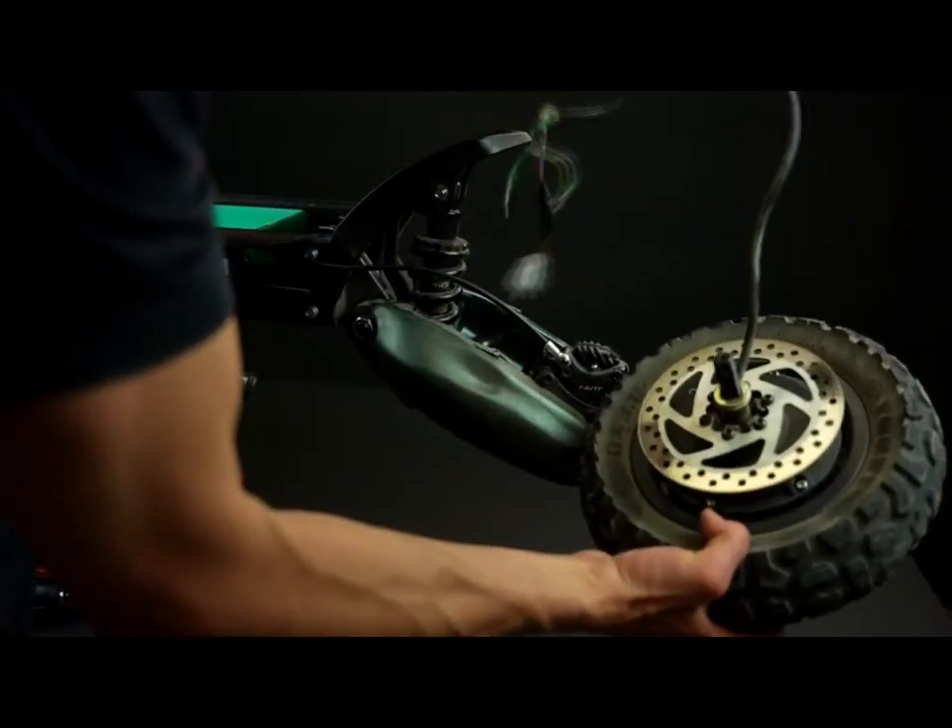Great, you have successfully removed the motor from your scooter.